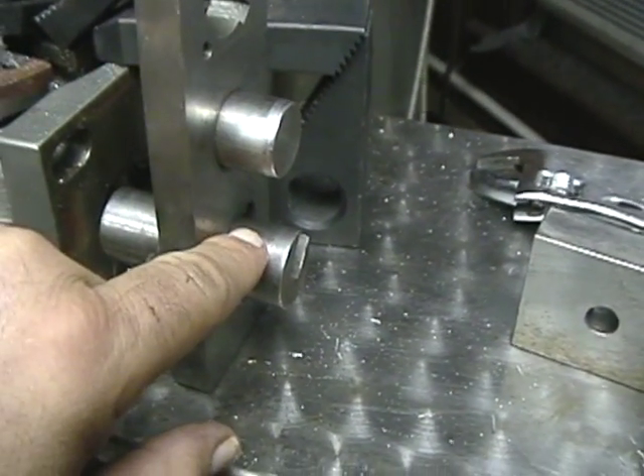As you can see, this portion of the locating pin sticks through.